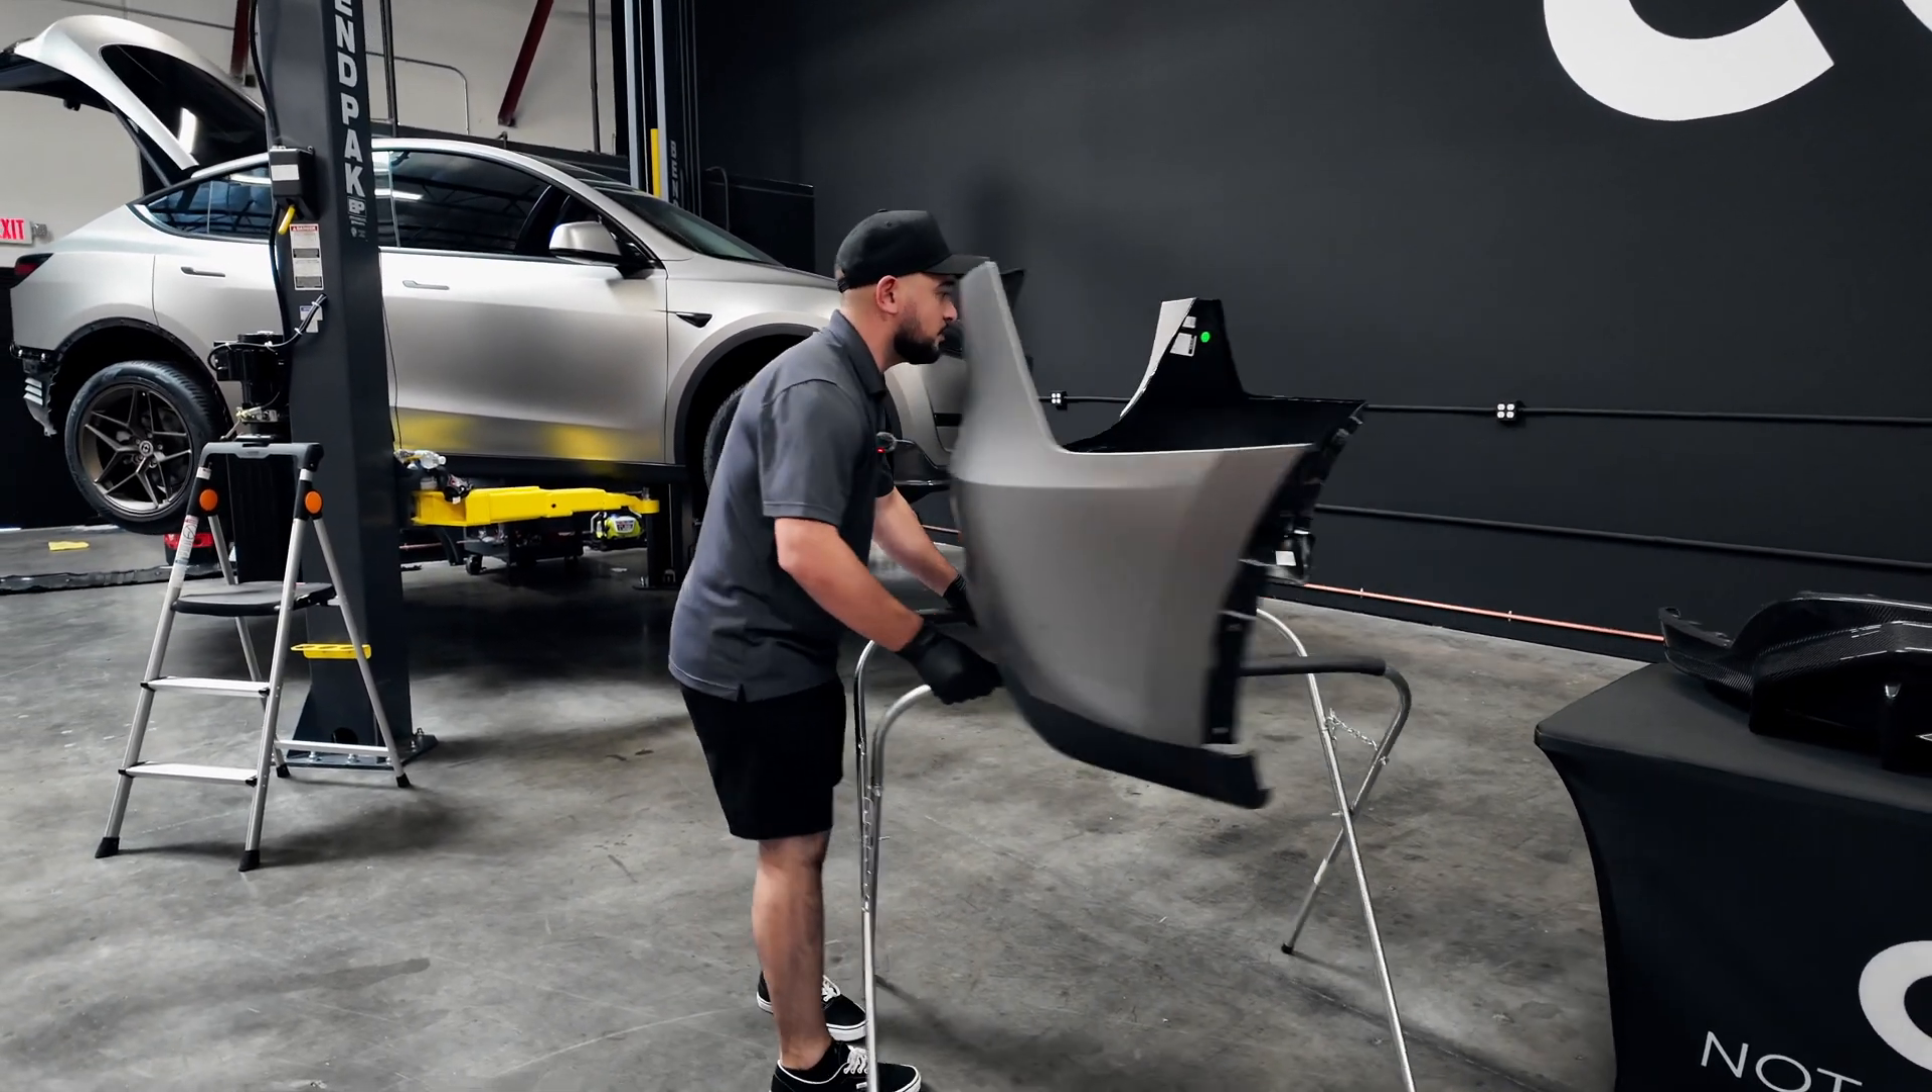So you can see here that we have the bumper off of the Tesla Model Y and that's for a few reasons.